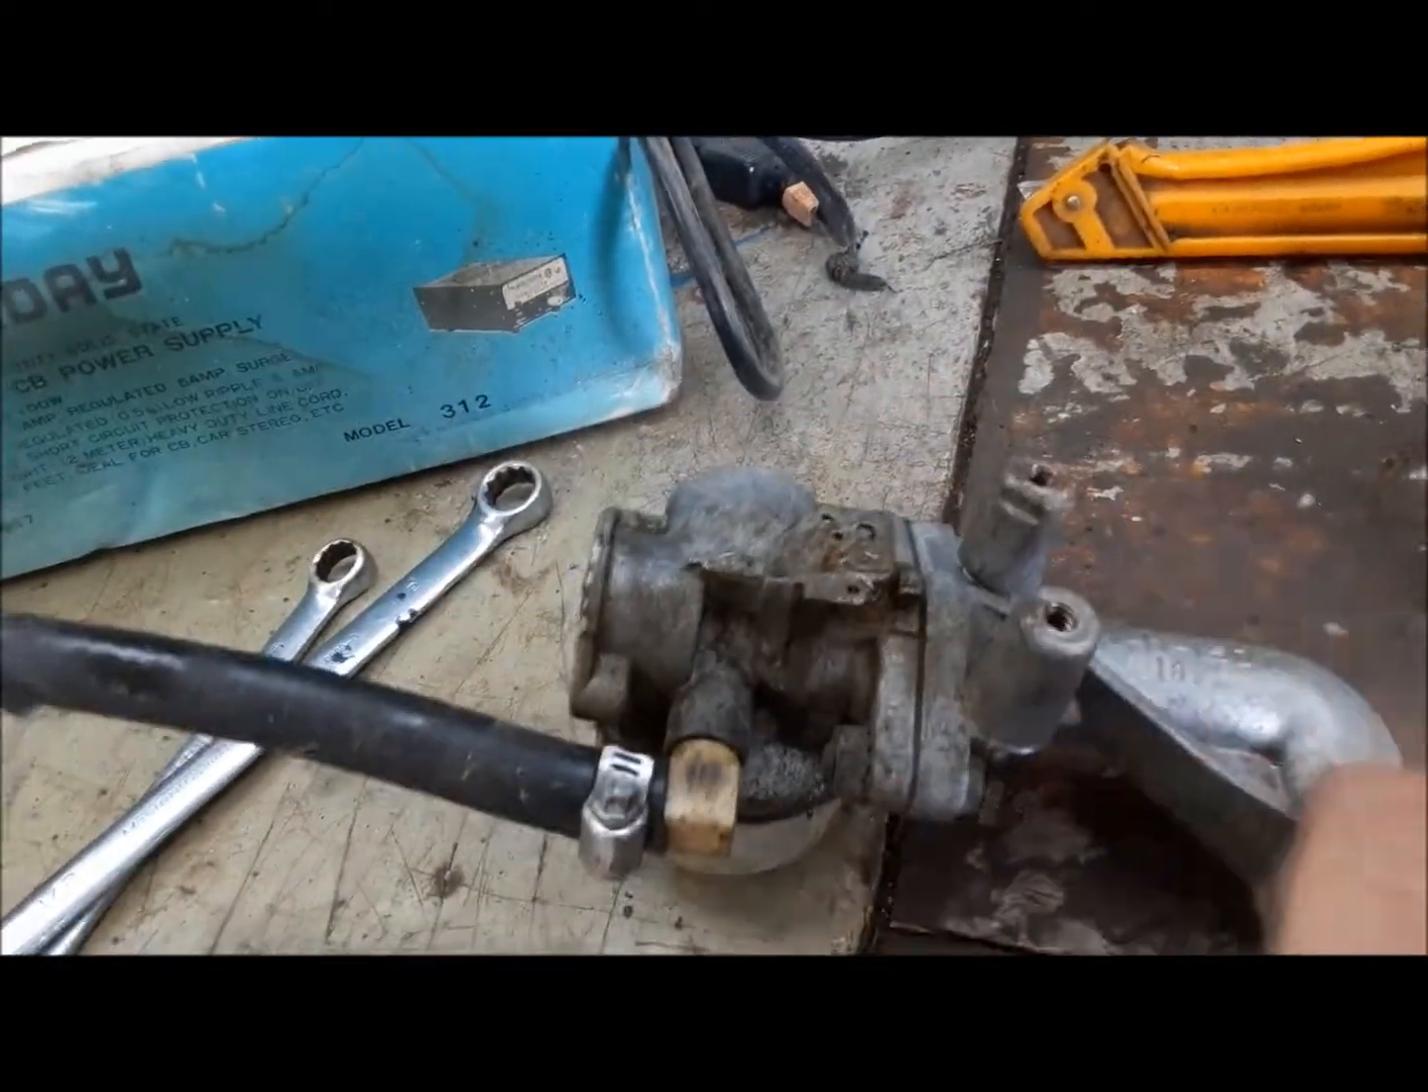So here's a carburetor. We got it off.